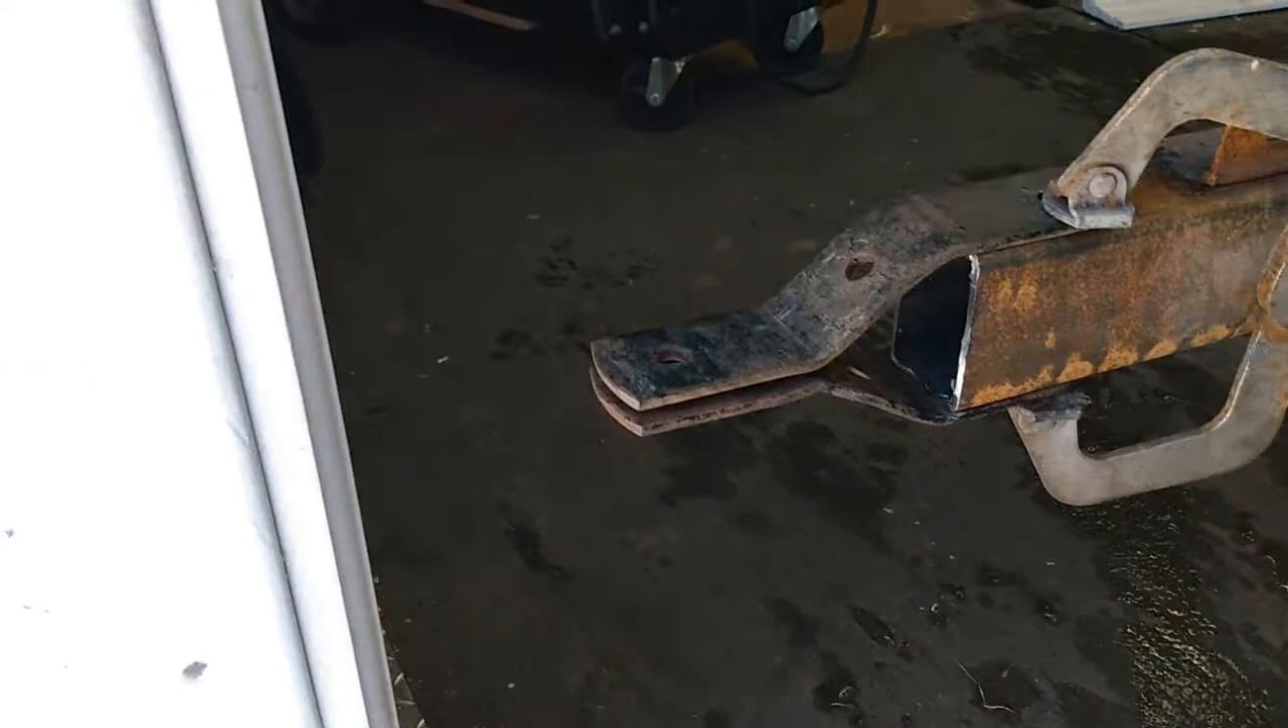All right I got the tongue mocked up and I'm gonna weld those in there.